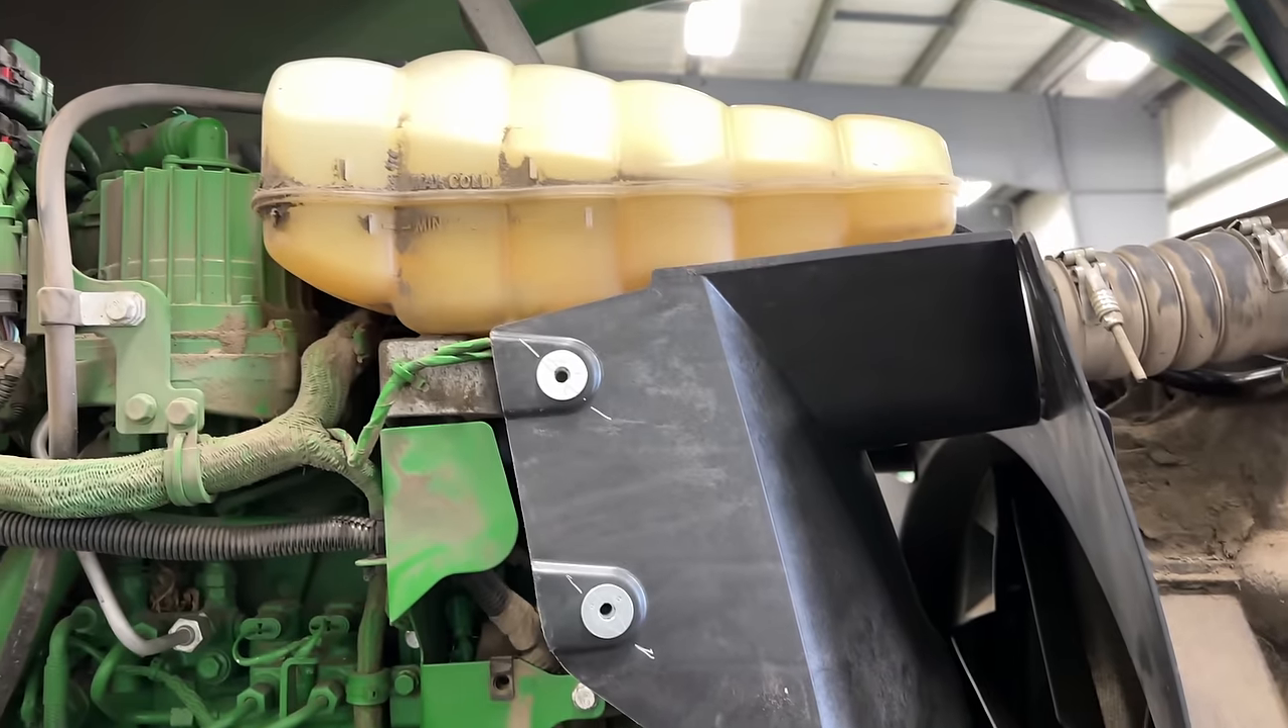Got the coolant tank set into place.